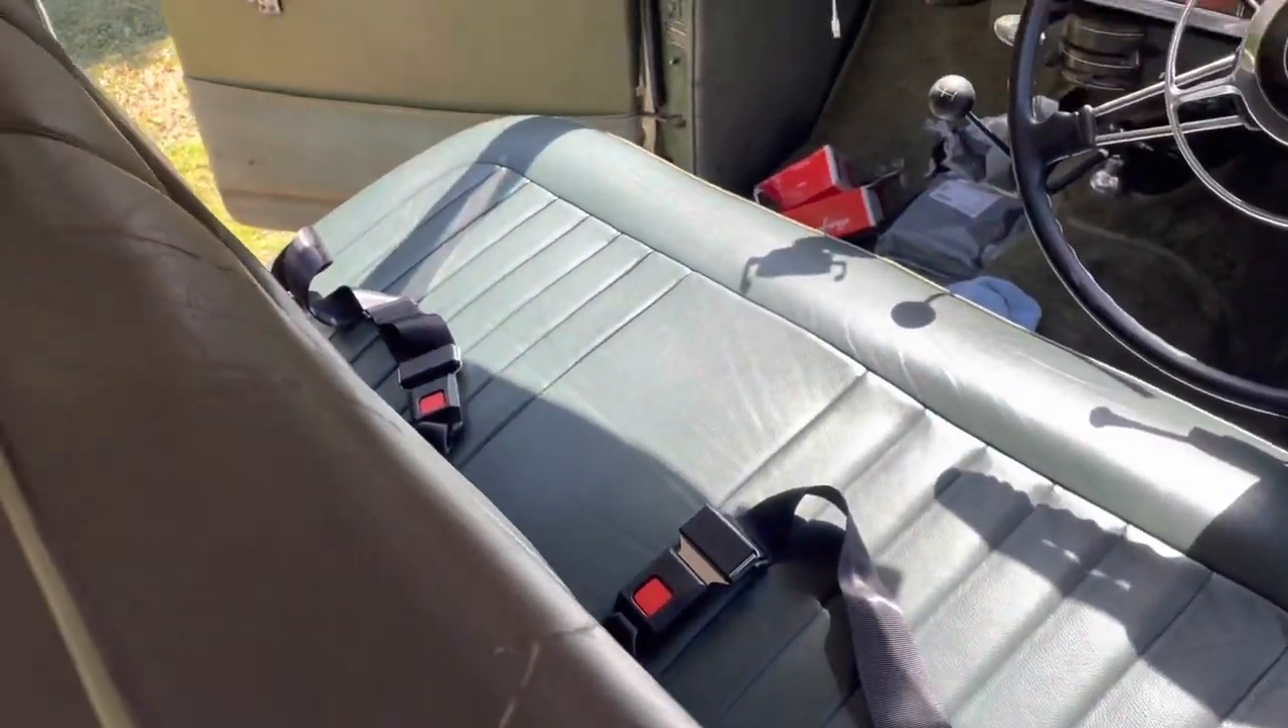So we're going to finish up but we have our front seat belts all done which is great for the front seat passengers and we'll get around to doing the back eventually.